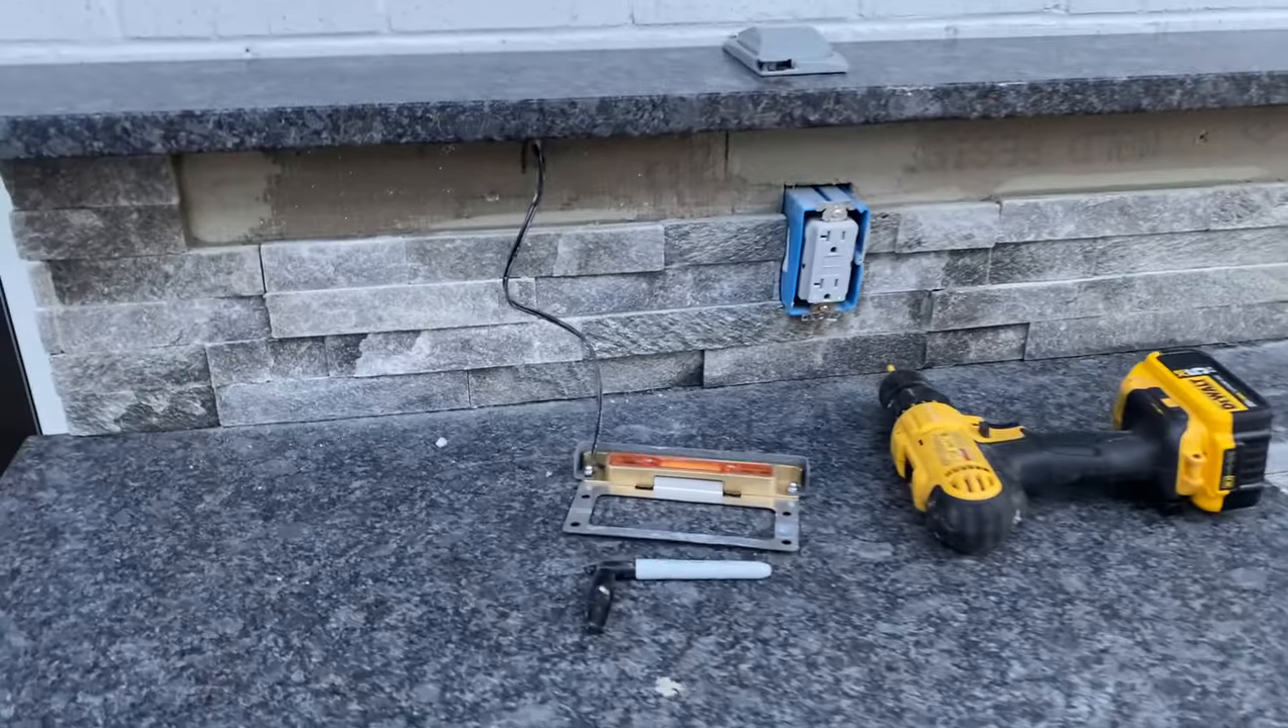I'm in the process of uh putting our stones on on the backsplash.